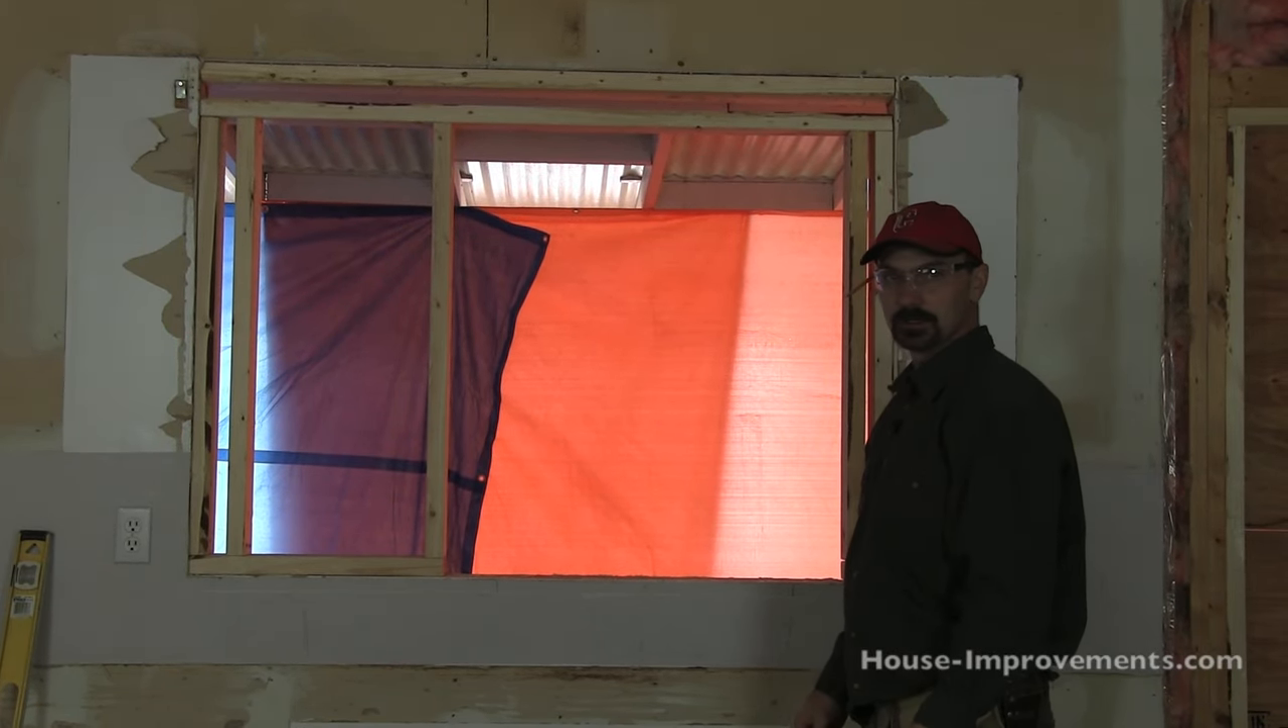Okay so you can see we're getting closer to being where we want to be, we've got our rough opening, and we've got all our framework in place, now we've got to go to the outside and put the actual sheathing on.